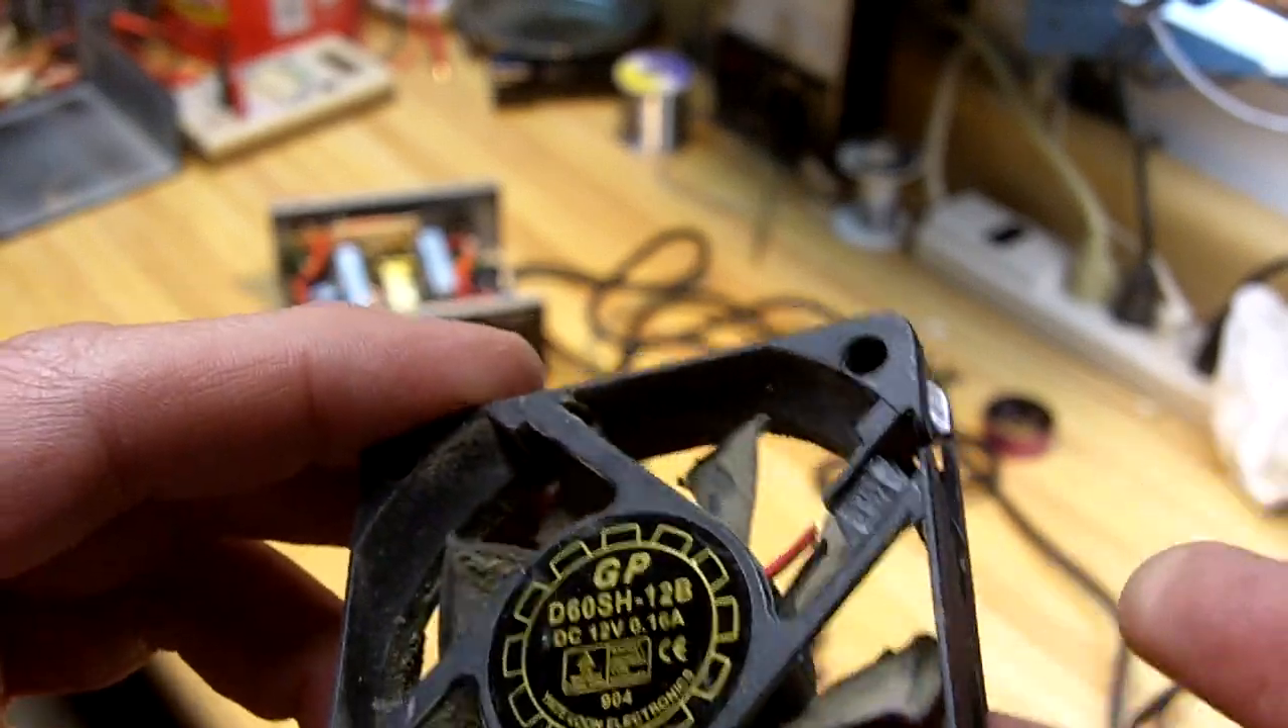Okay, I got the fan out.